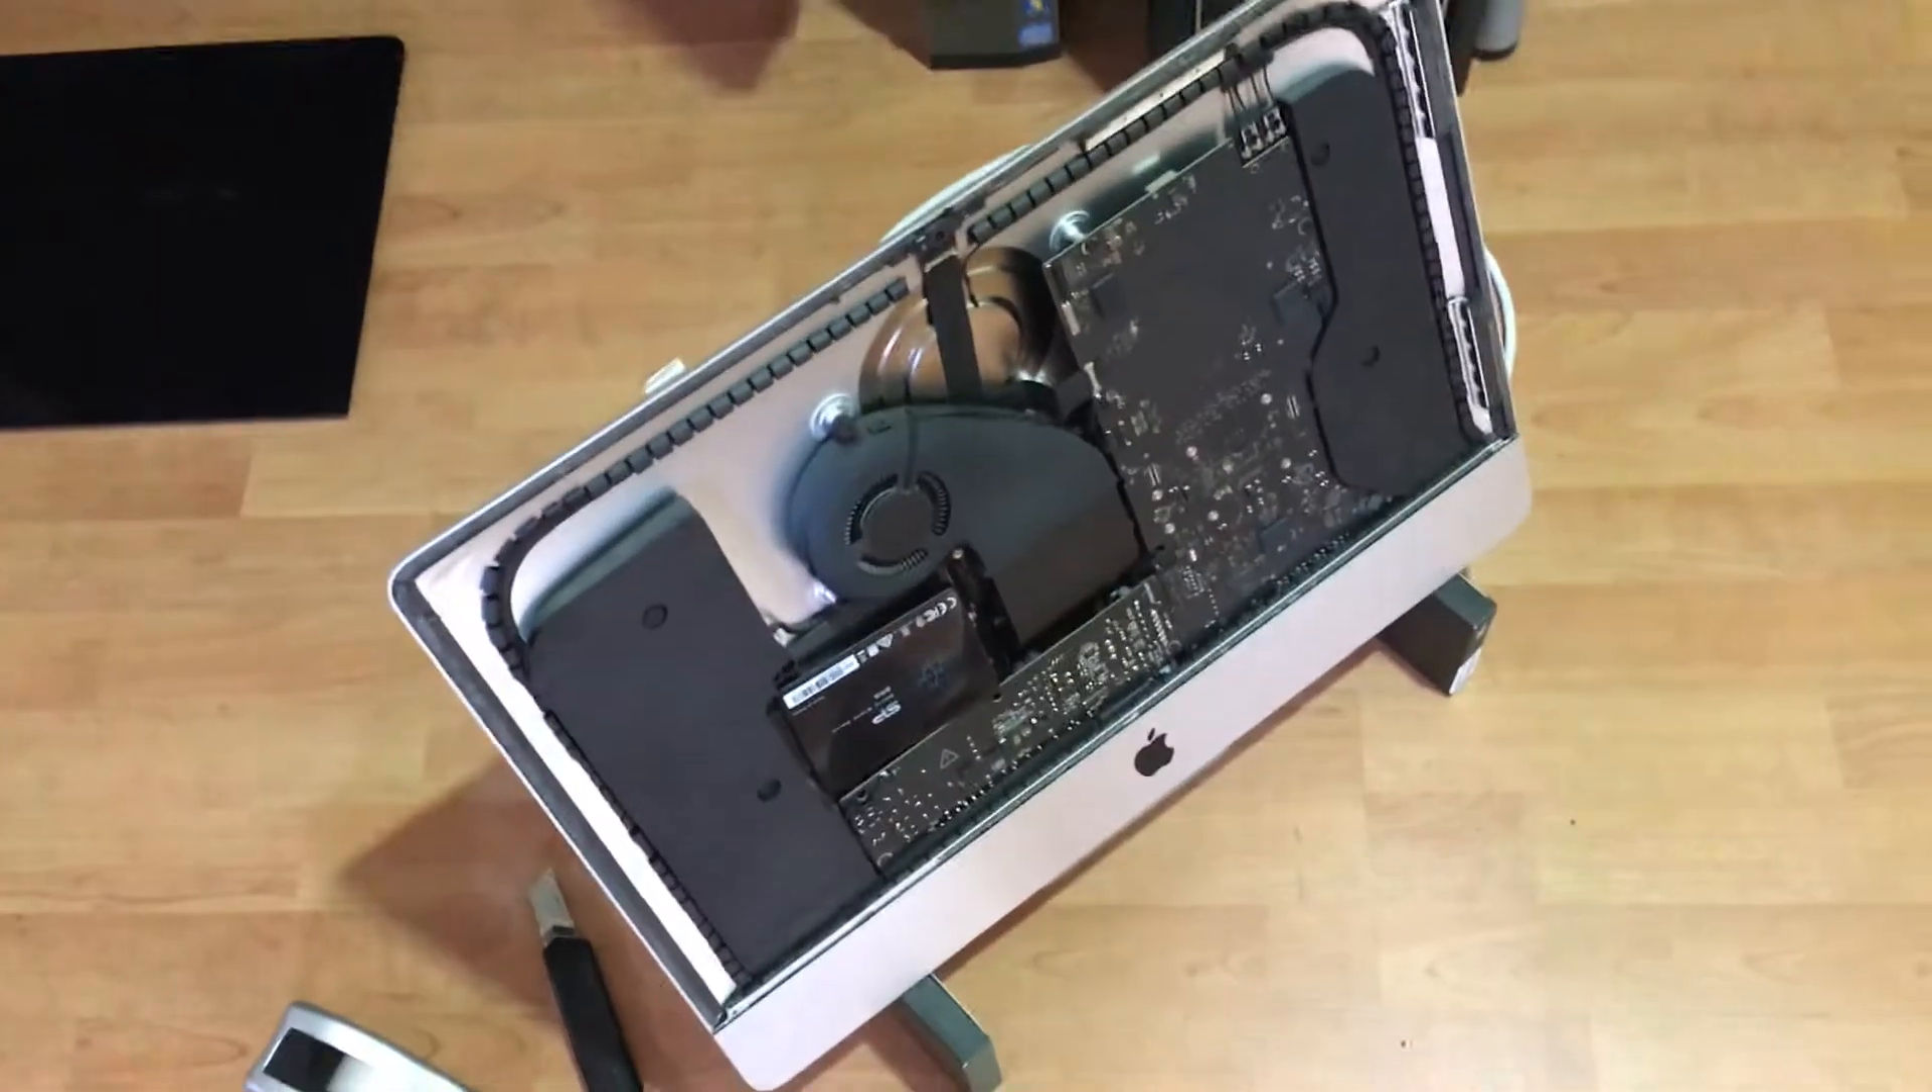I successfully took off the display.